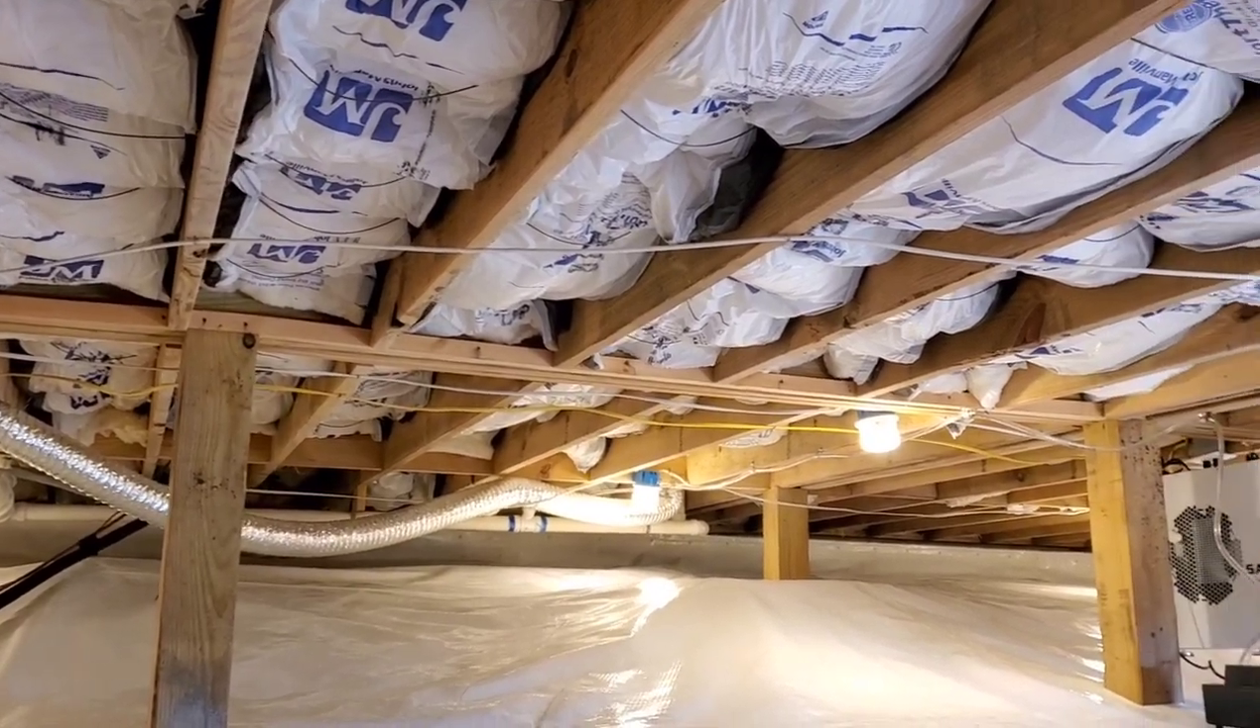And now look, guys, we have installed our R19 polyencapsulated floor insulation just like we've been installing underneath crawl spaces since 2008.